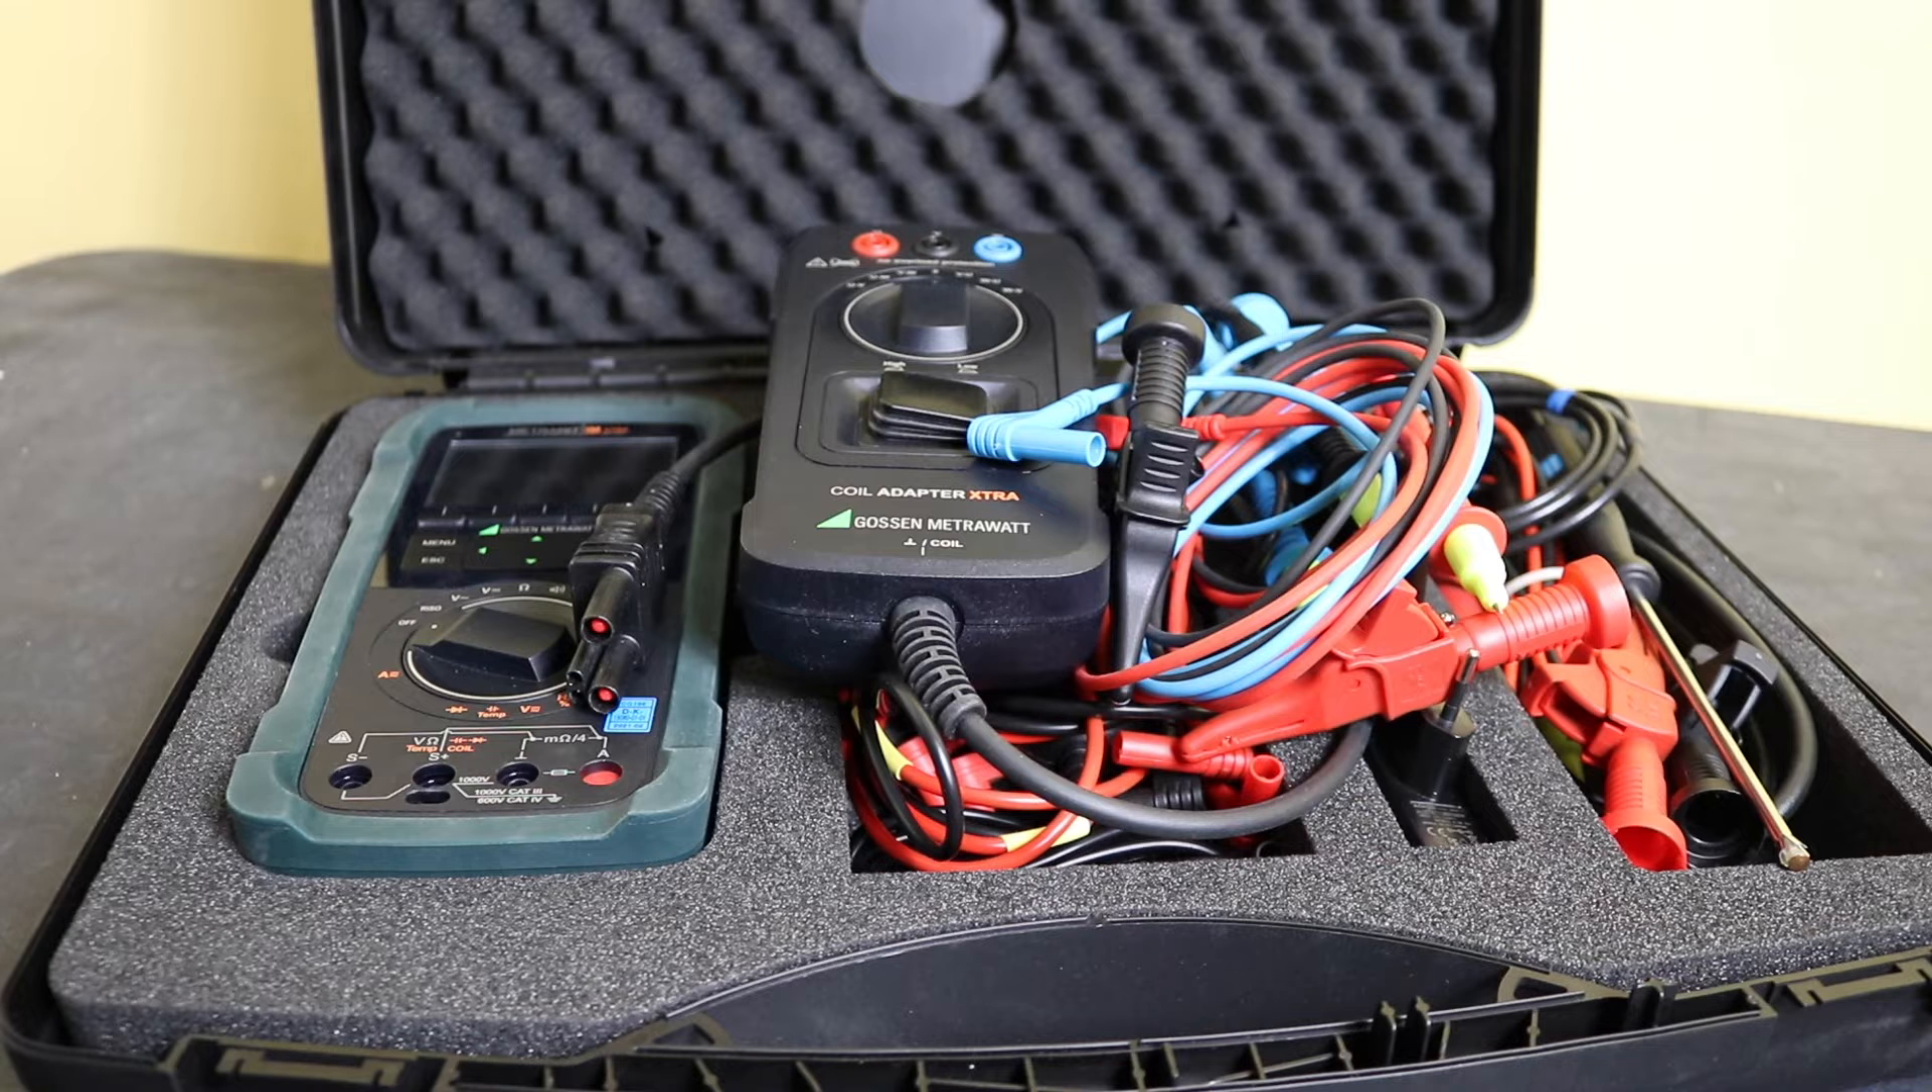That leaves you with this great big box here in the form of the coil adapter and the three phase test lead set which kind of doesn't fit too well inside the box does it.